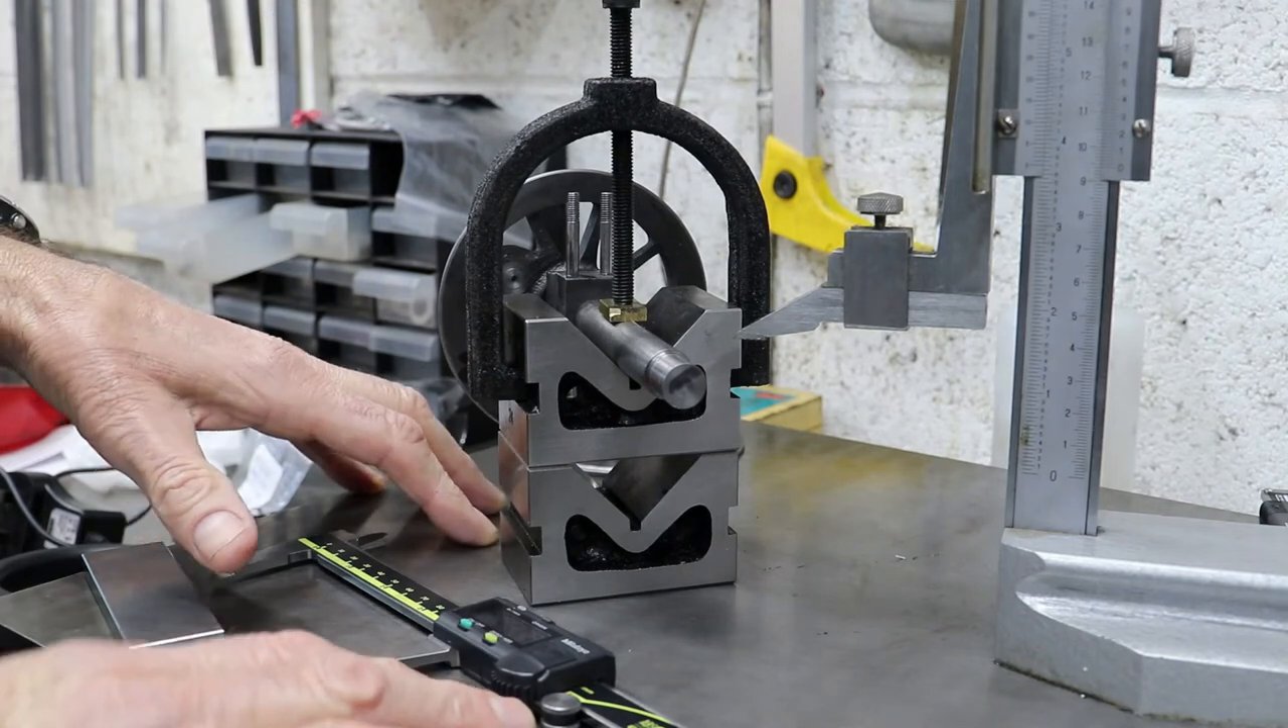With one wheel already fixed on the axle I have now got the axle held in a V-block which itself is sitting on top of another V-block.